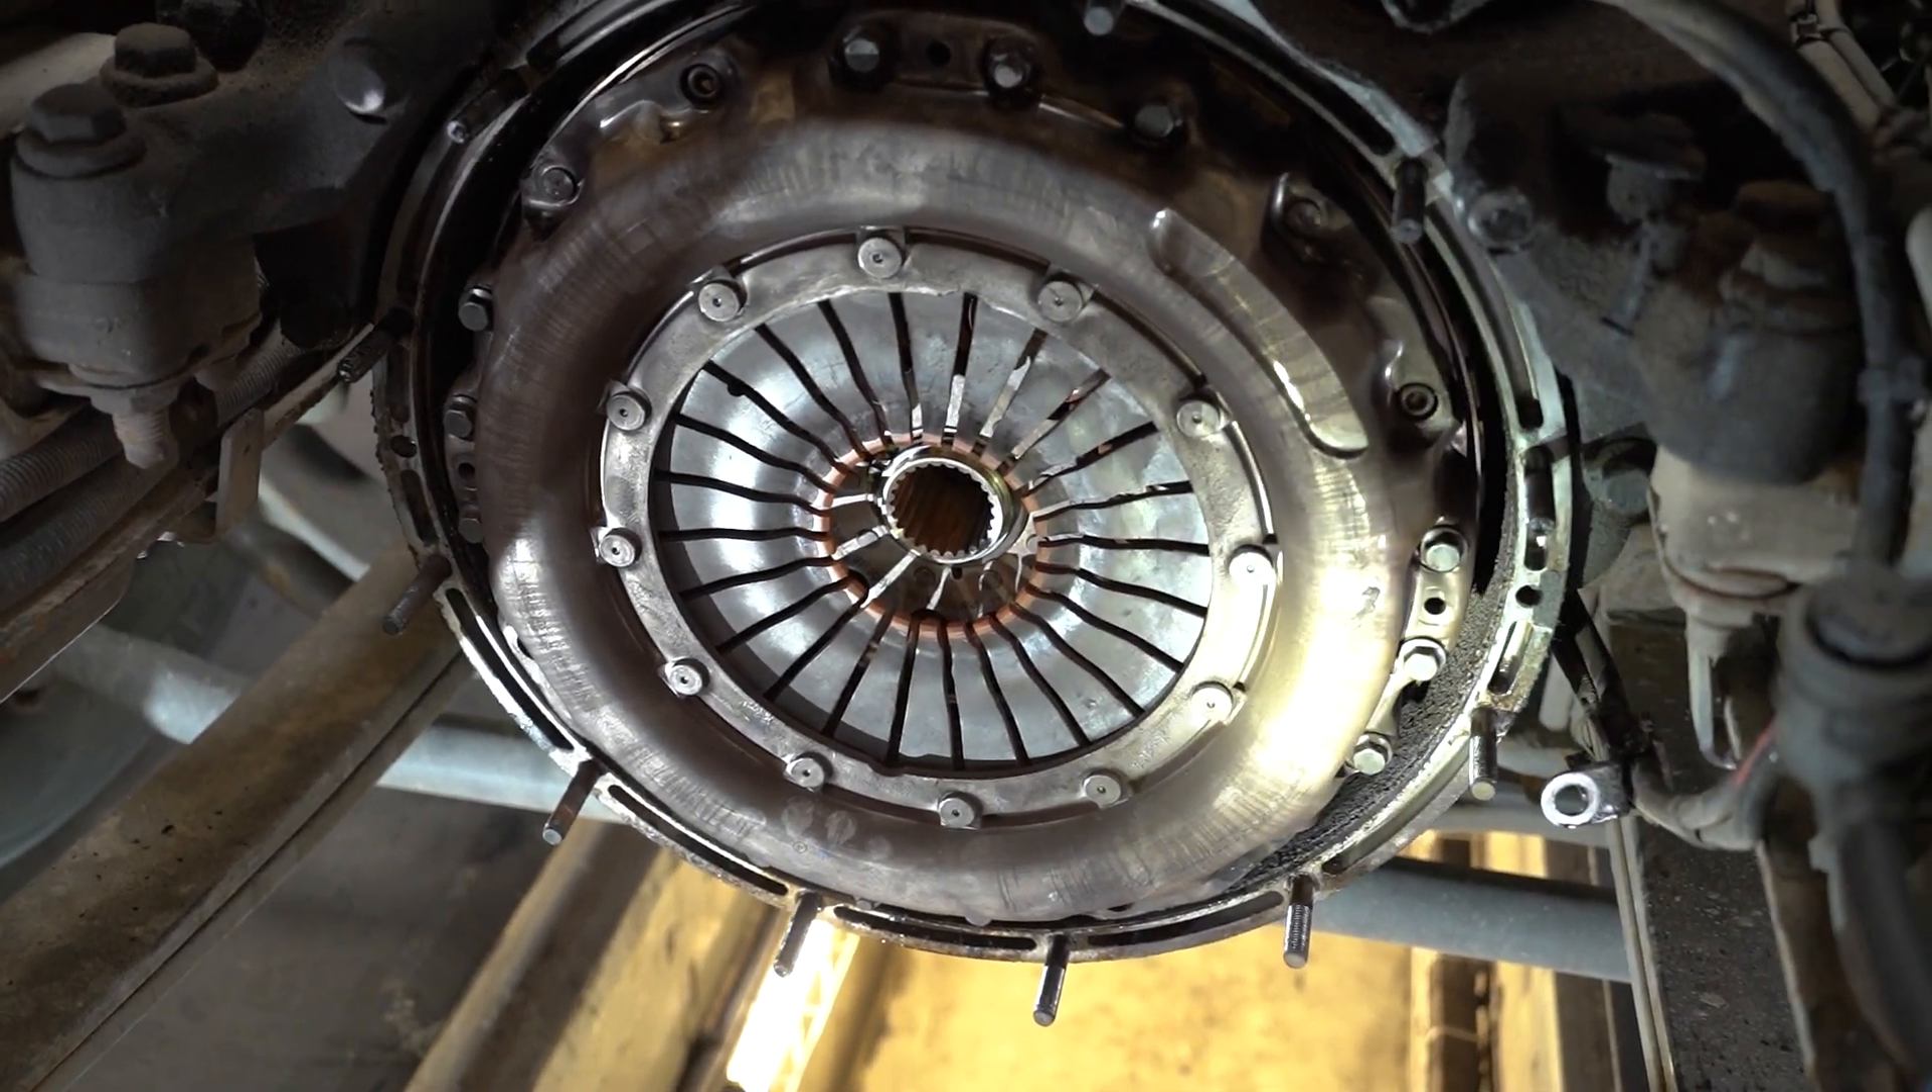So, hier sehen wir einmal die eingebaute Kupplung.